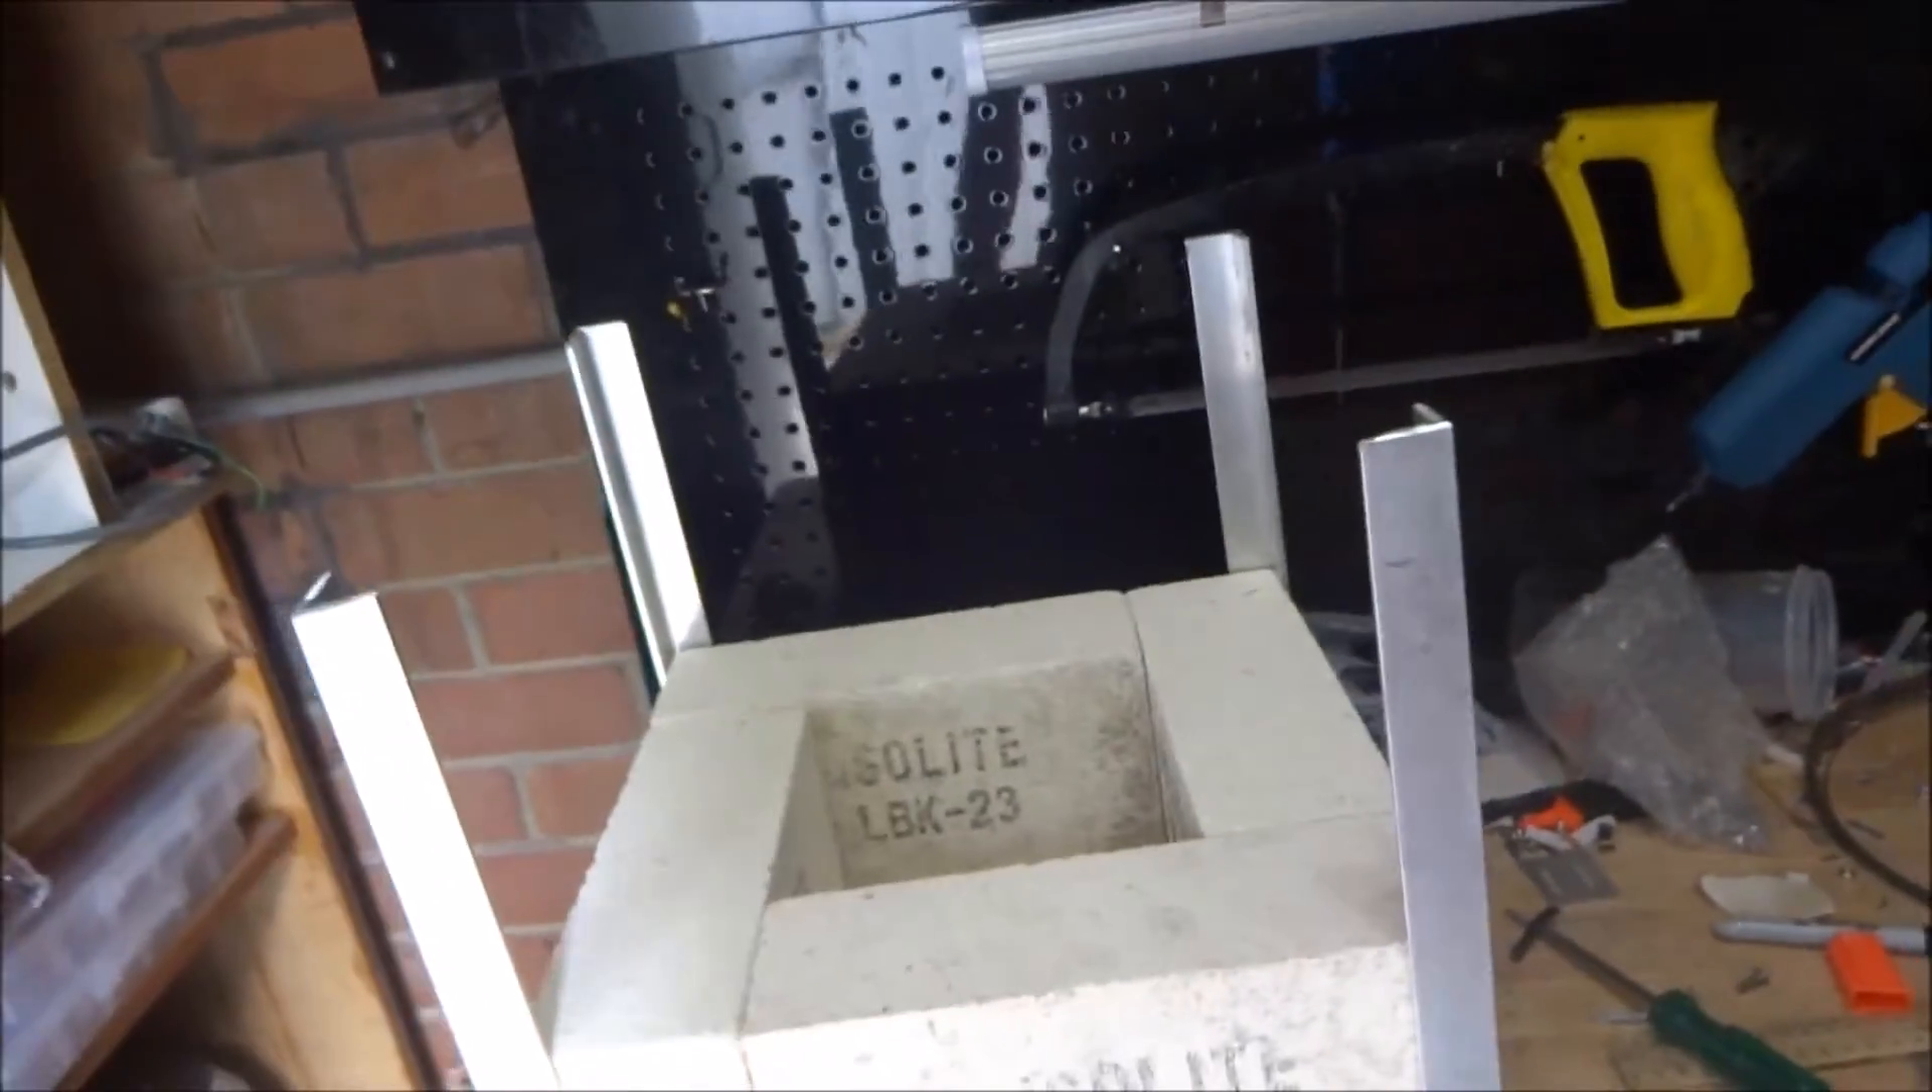As you can see the bricks stack very nicely like that.